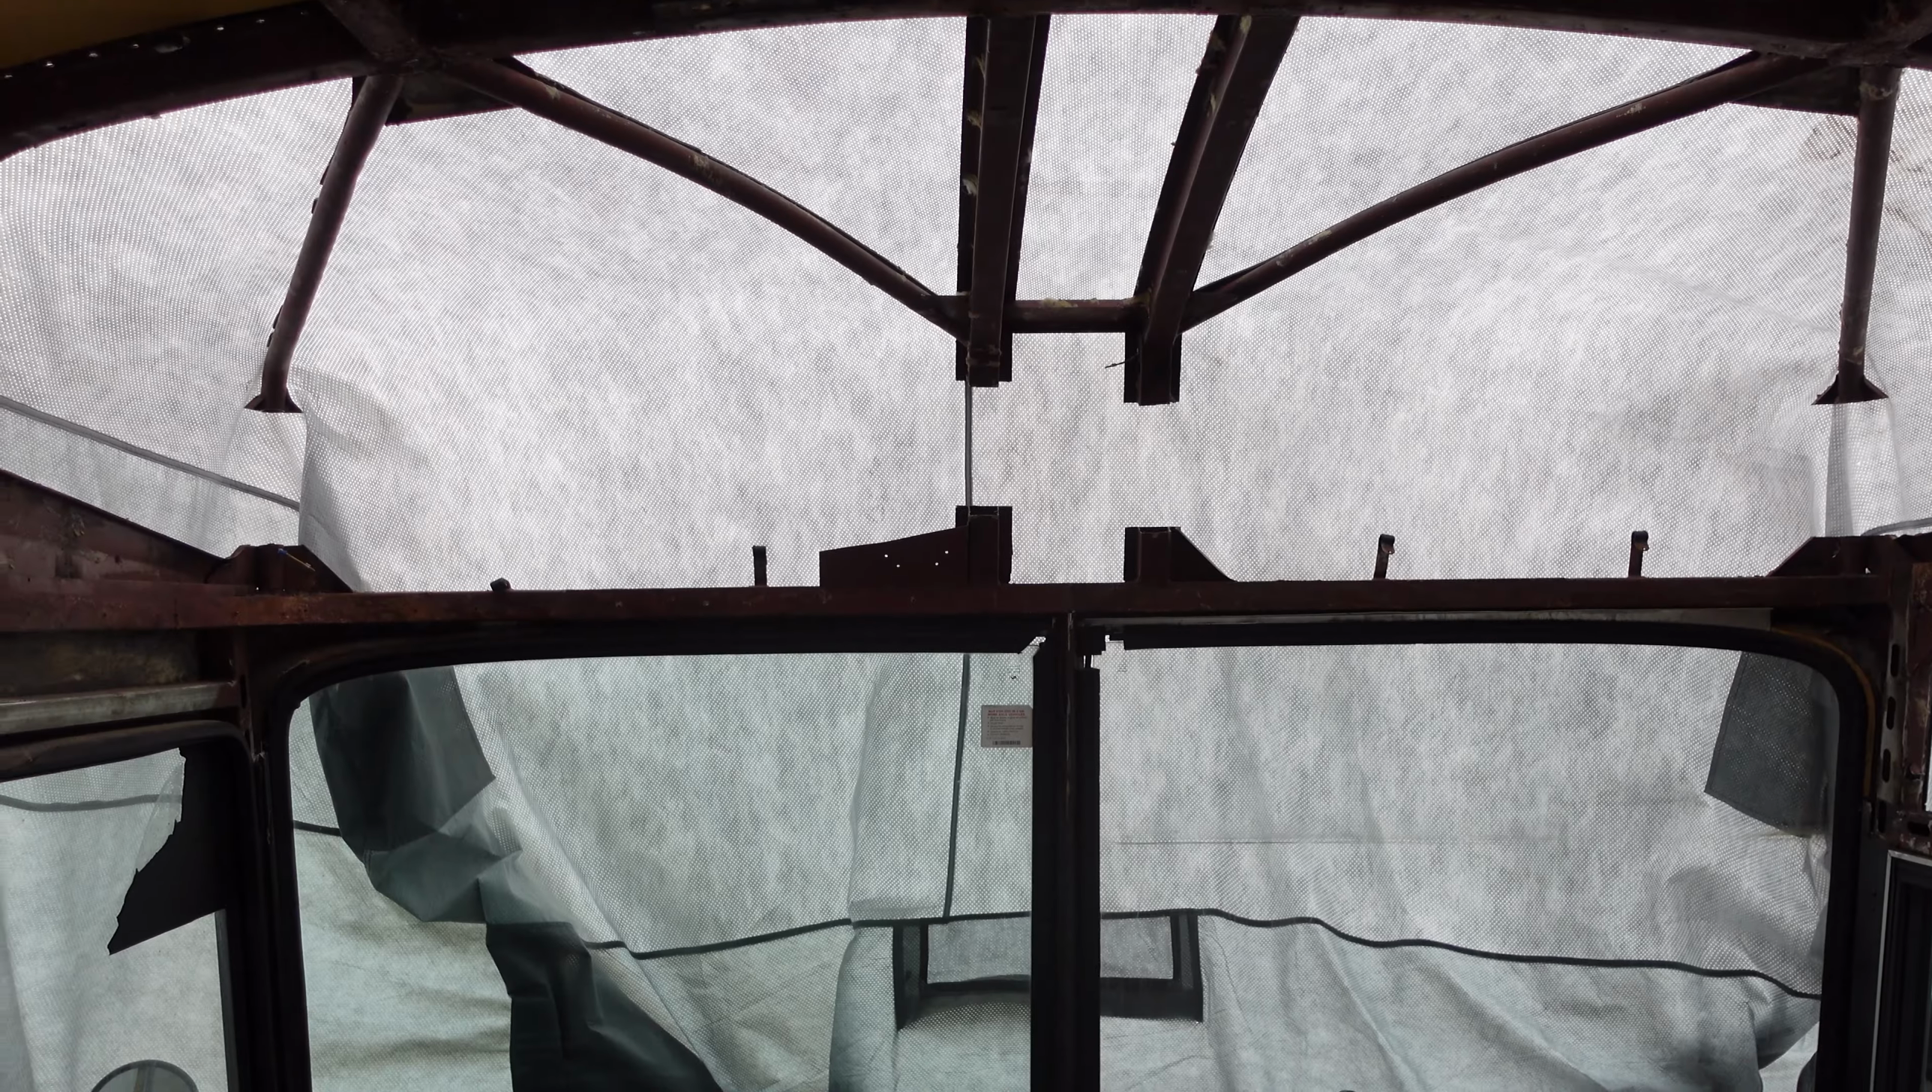All right so yeah we actually have the uh cover on the bus right now just because we got bad weather.